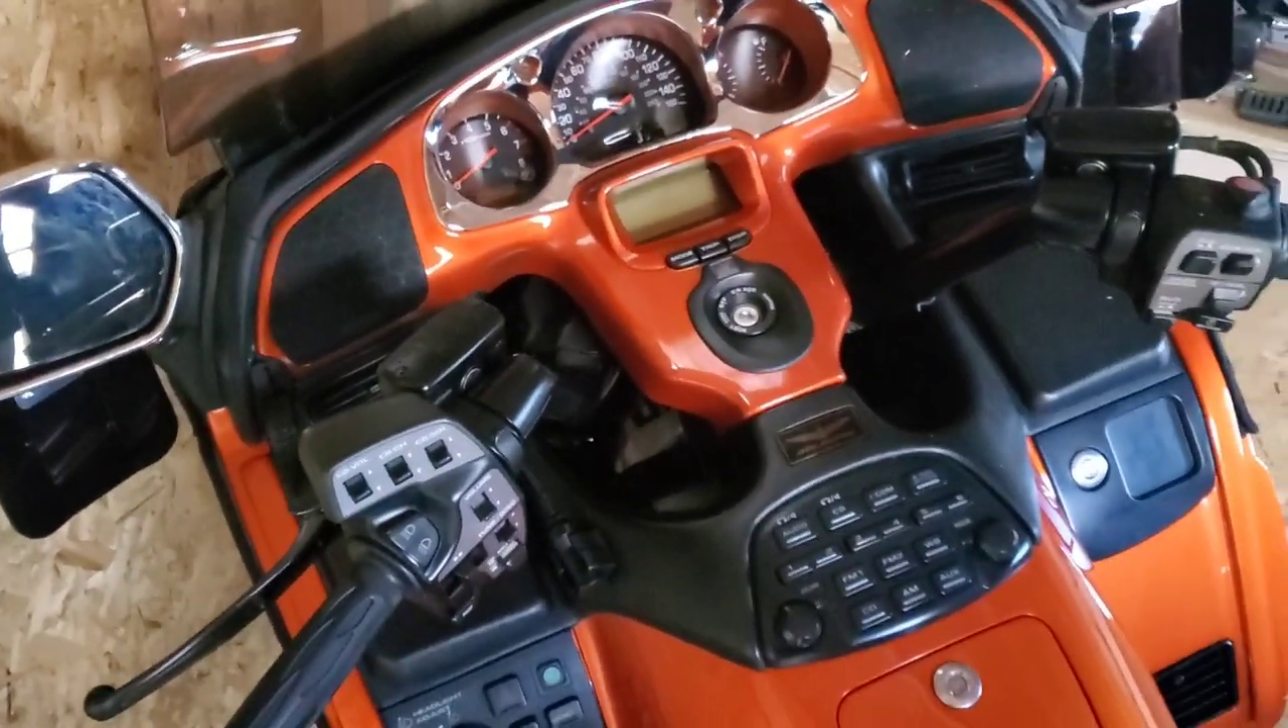But anyways the end result is that I also added the chrome bezel around the gauges but I think that just that just makes the bike look totally complete to me.